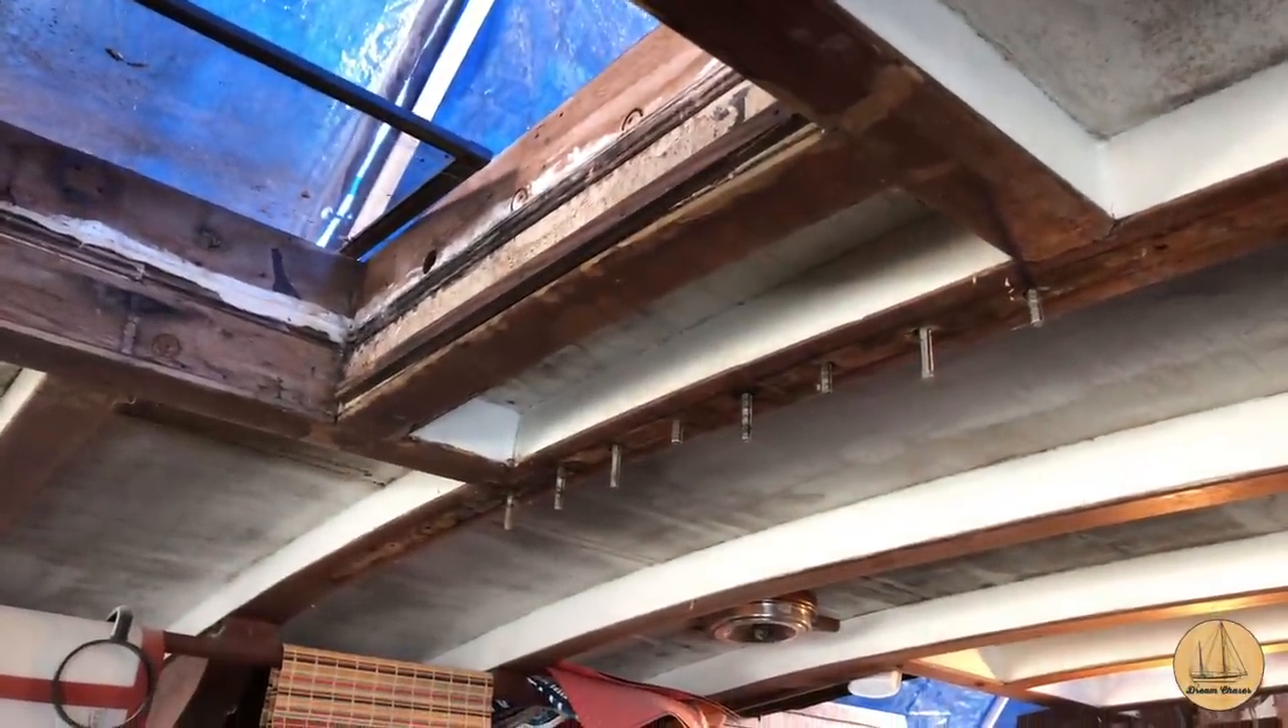I have all of the nuts removed and the backing plate from these screws that hold on the traveler car.